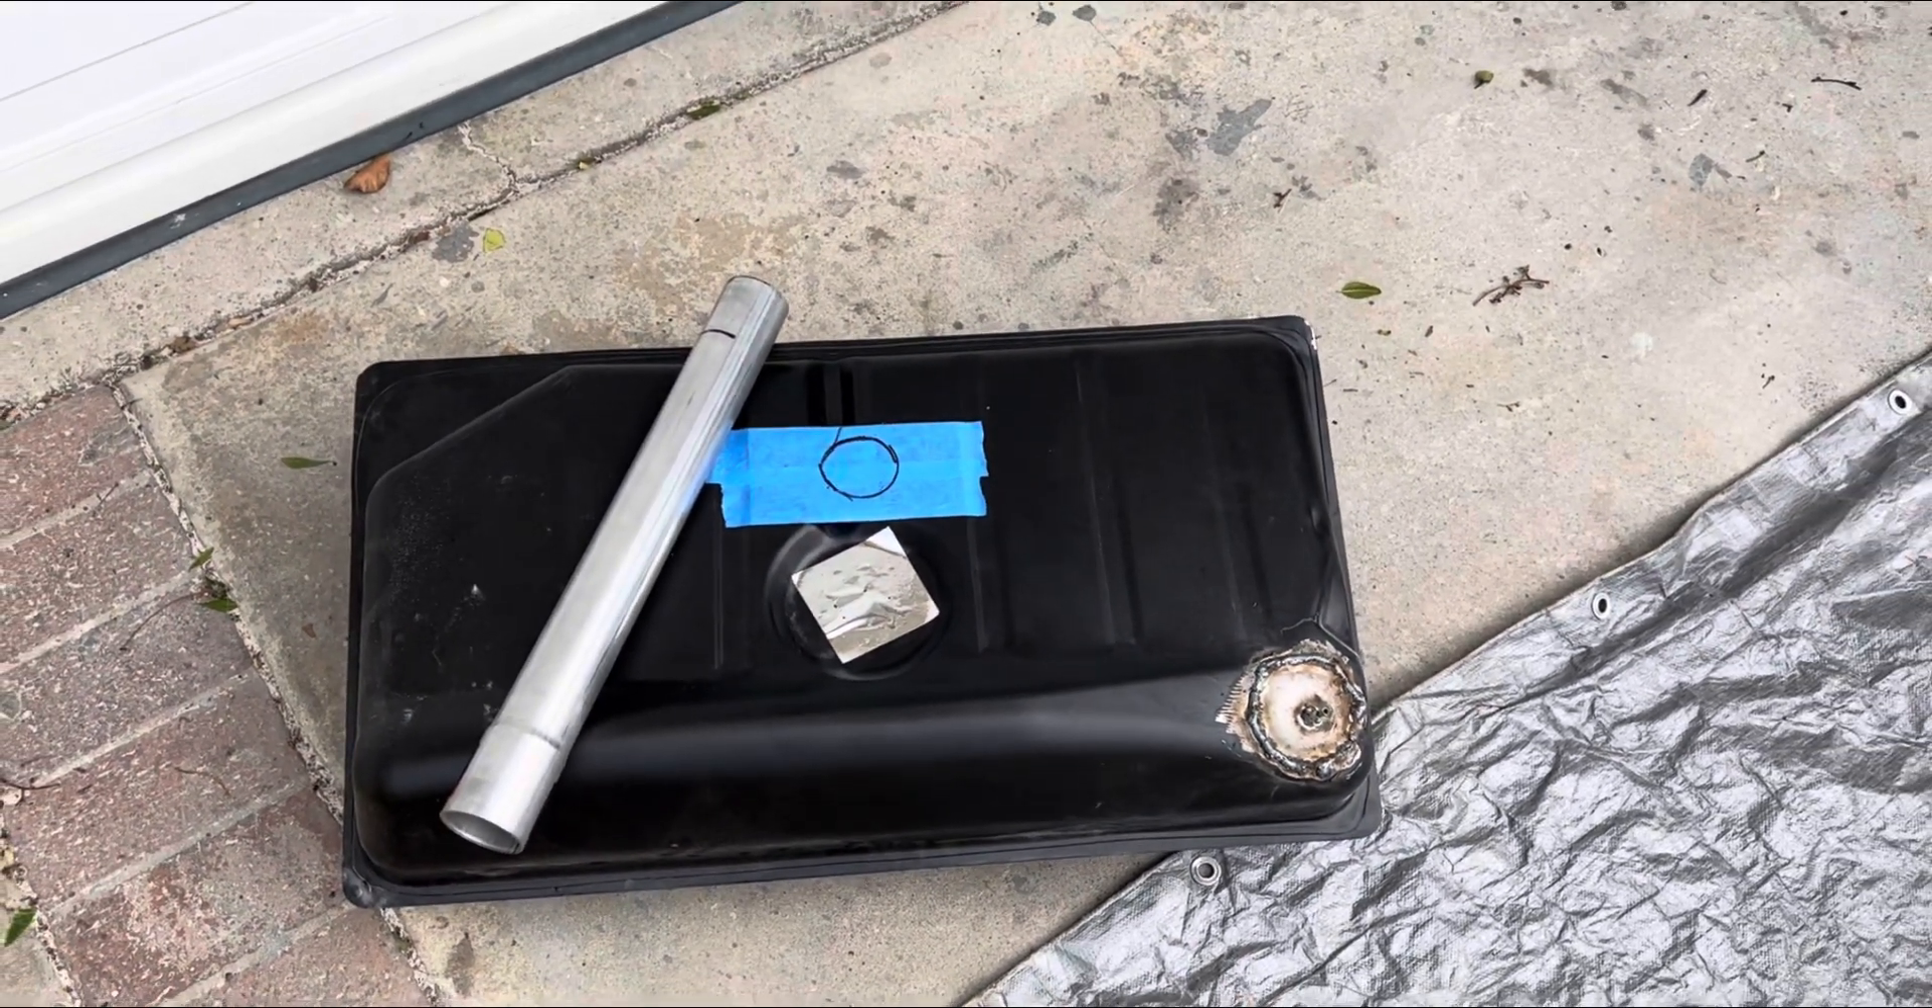The fuel tank is out of the lime green Meyers Manx and we're getting ready to do a little surgery on it.